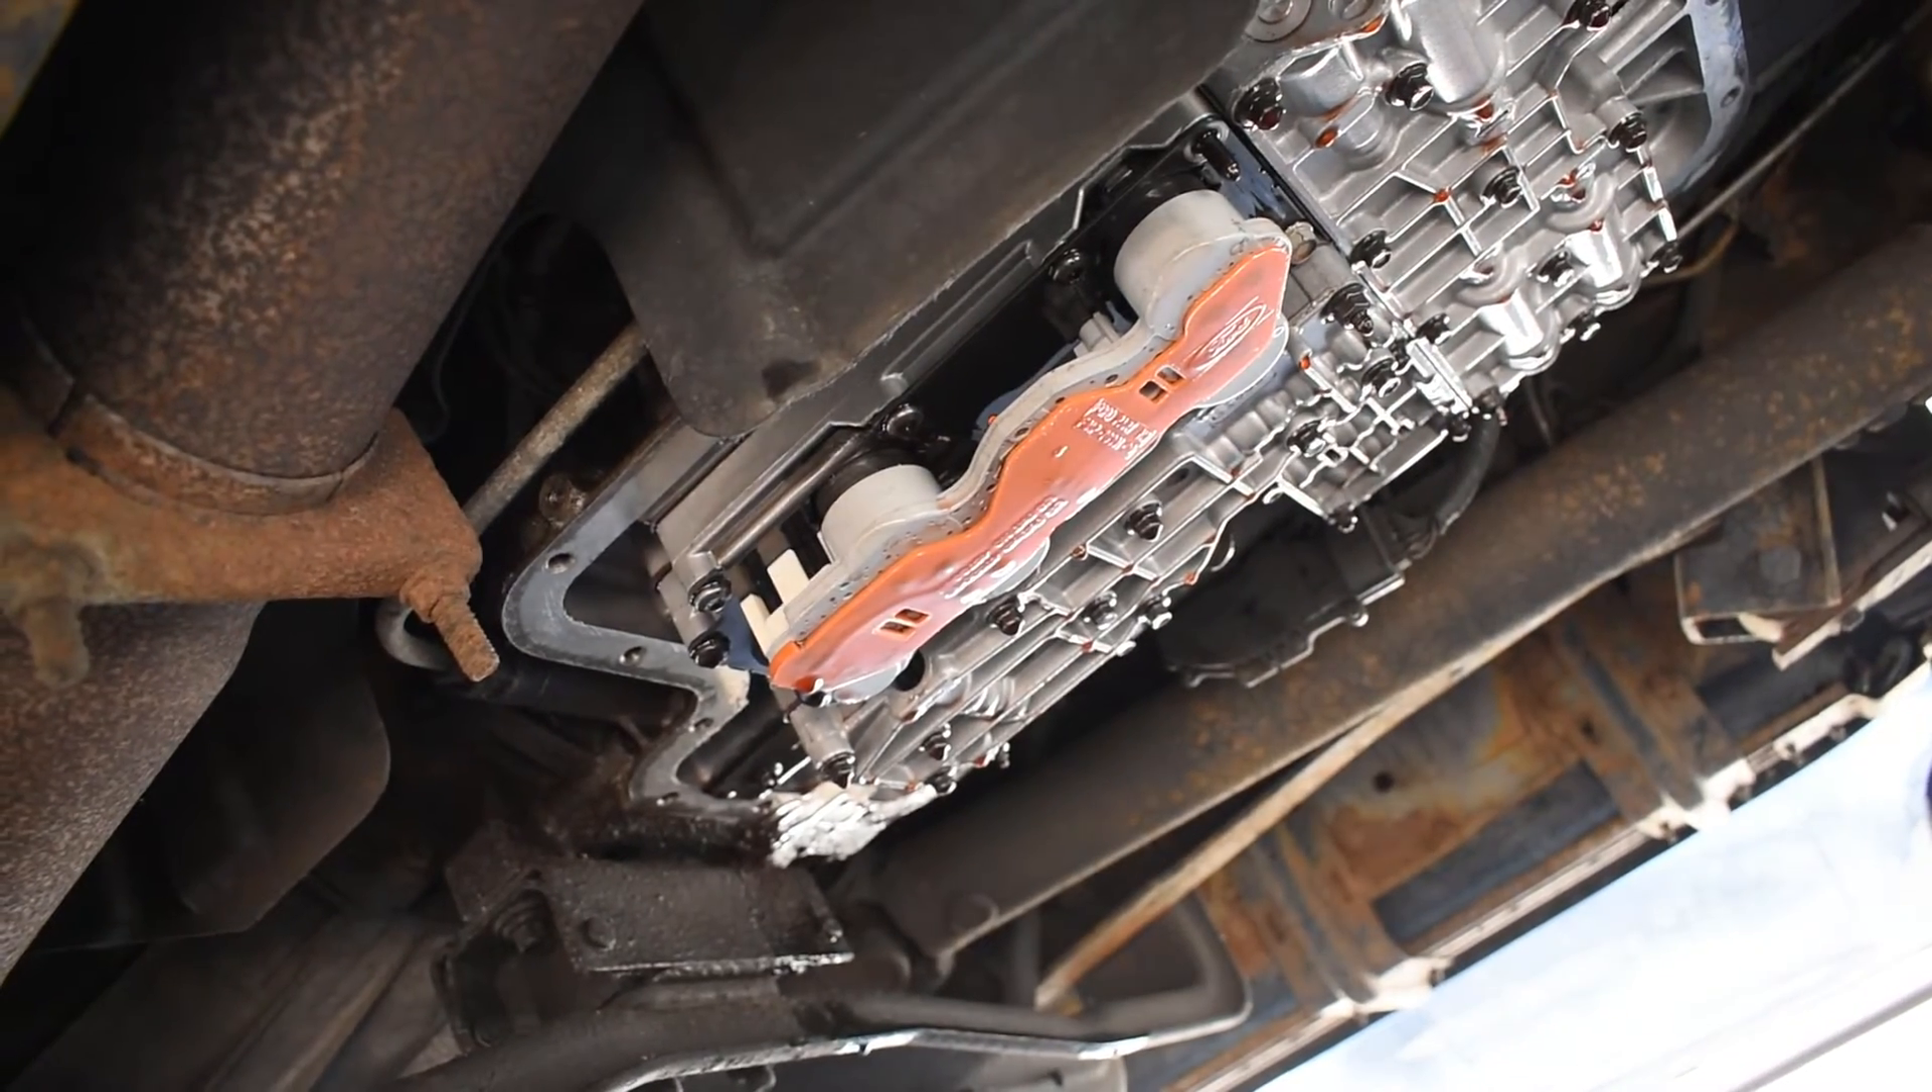I have the transmission pan removed, which sits right here.